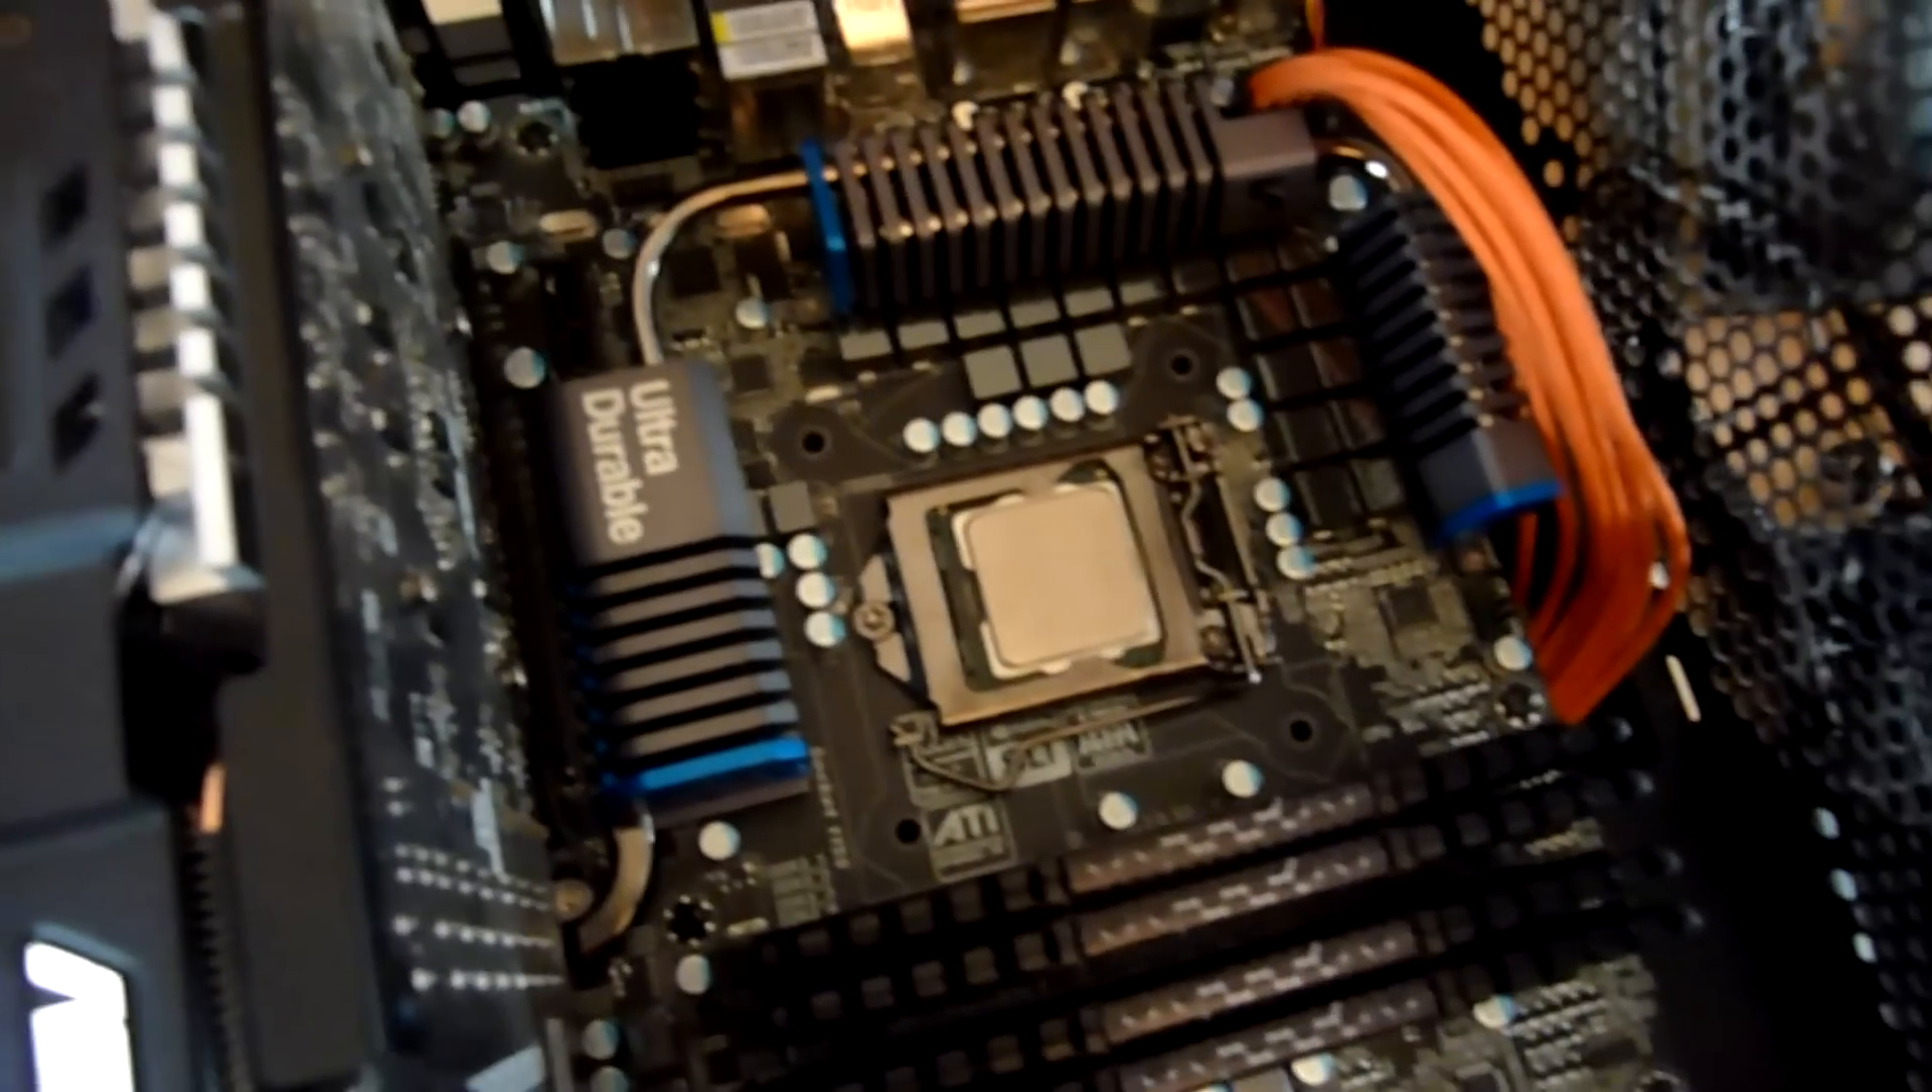Obviously the original heat sink and fan are off.